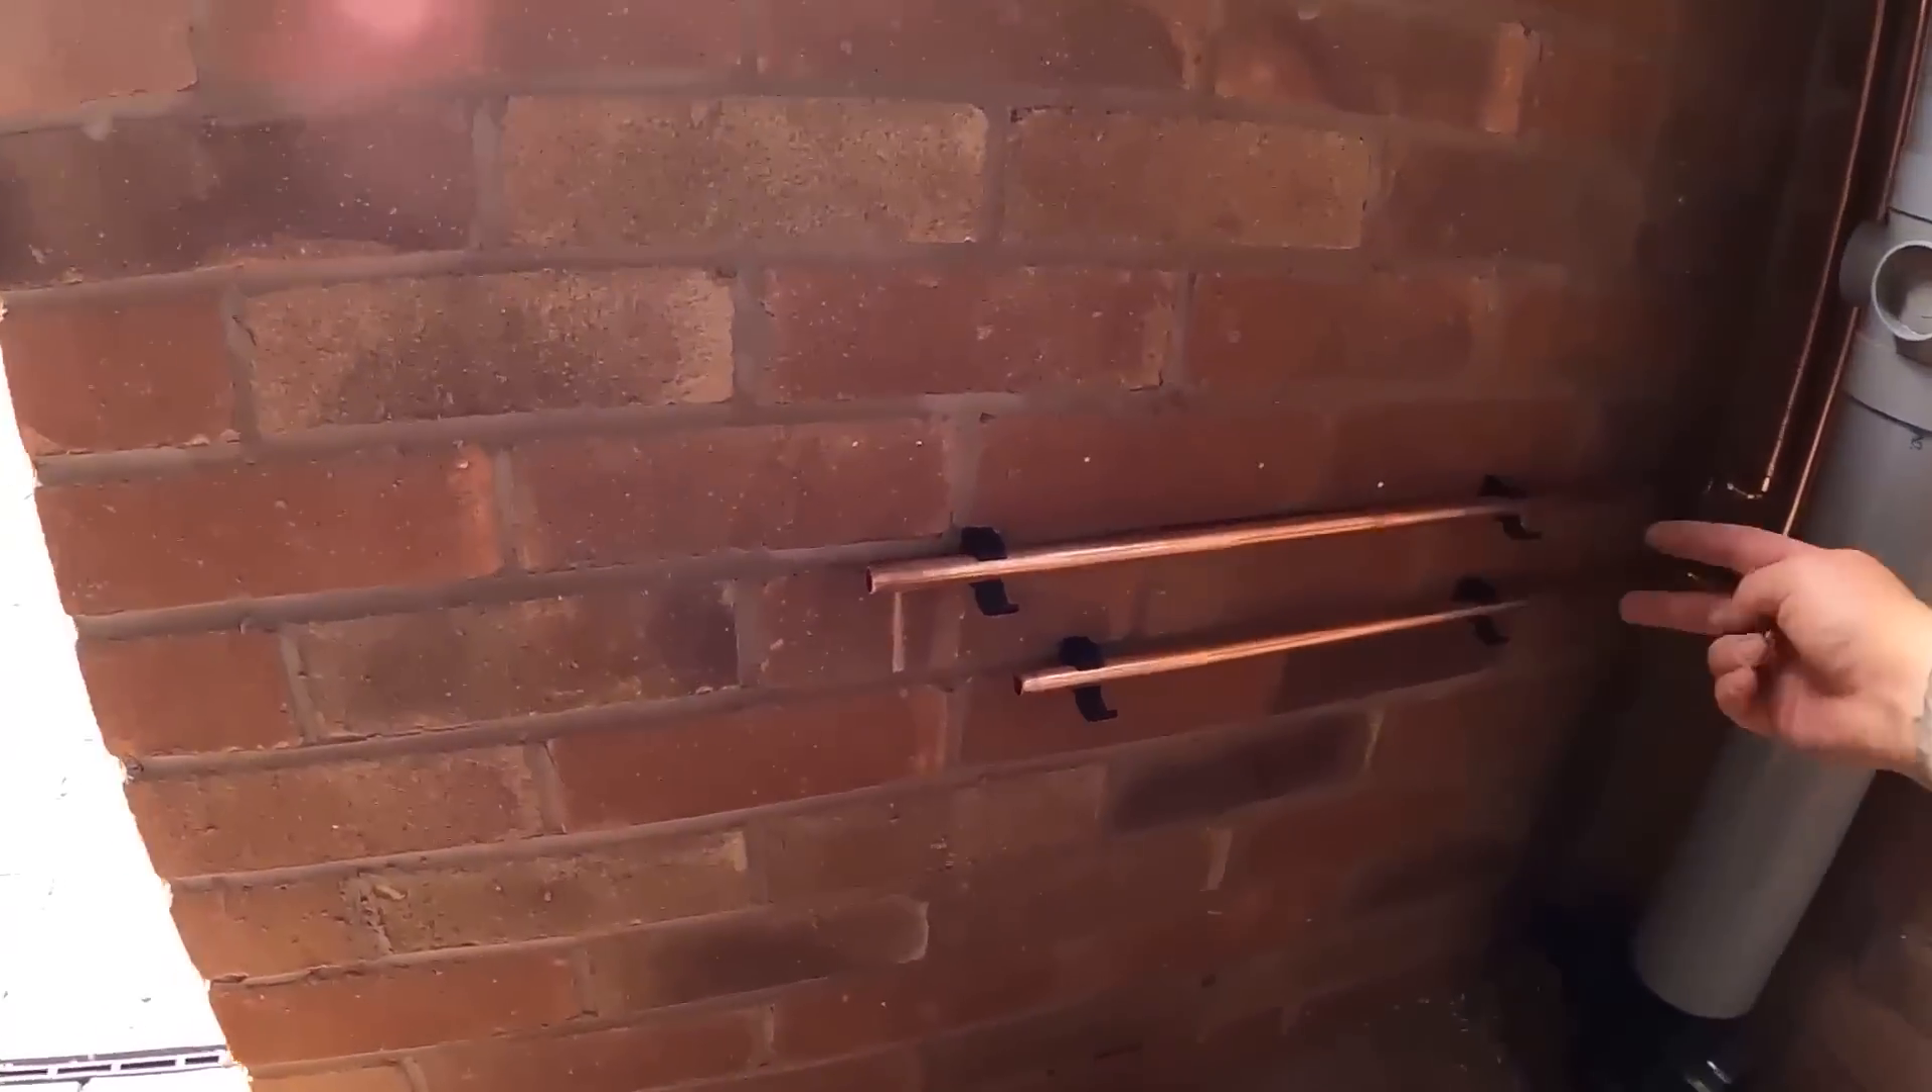Just got these two little pipes to finish off here. For the basin or sink.